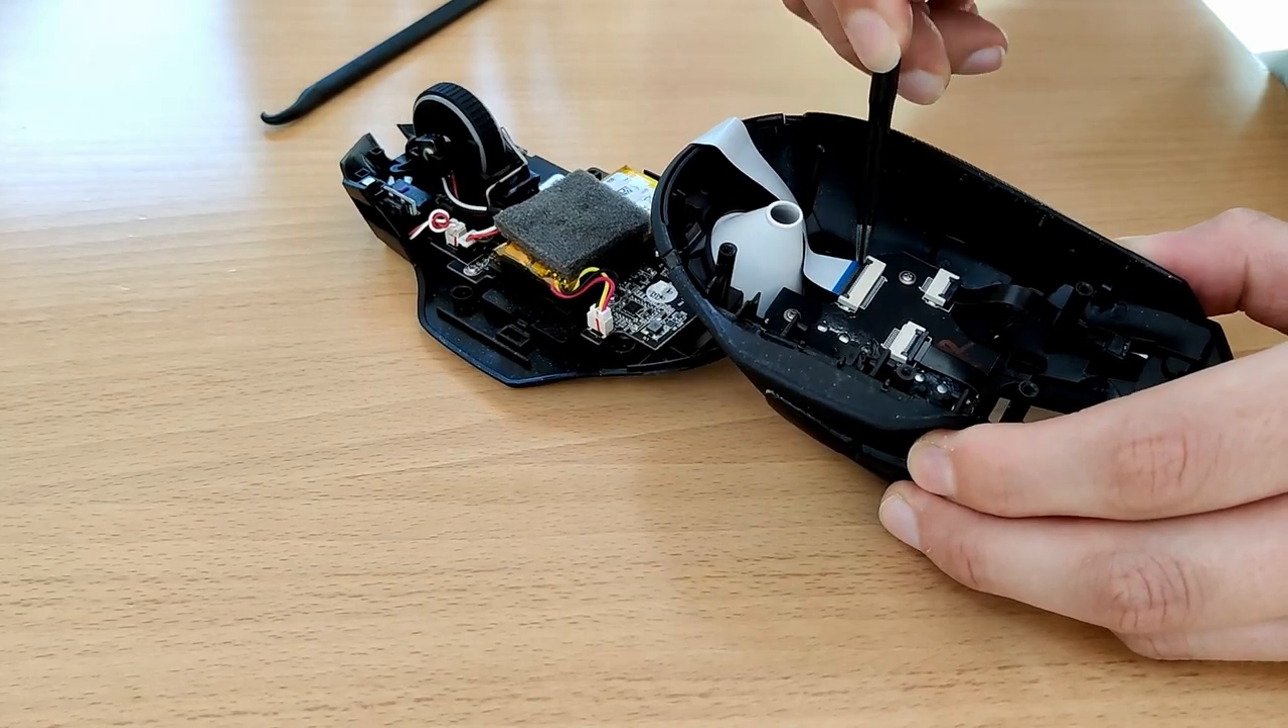After removing all five screws, I used a spudger to separate the two halves, and found this ribbon cable connecting them.